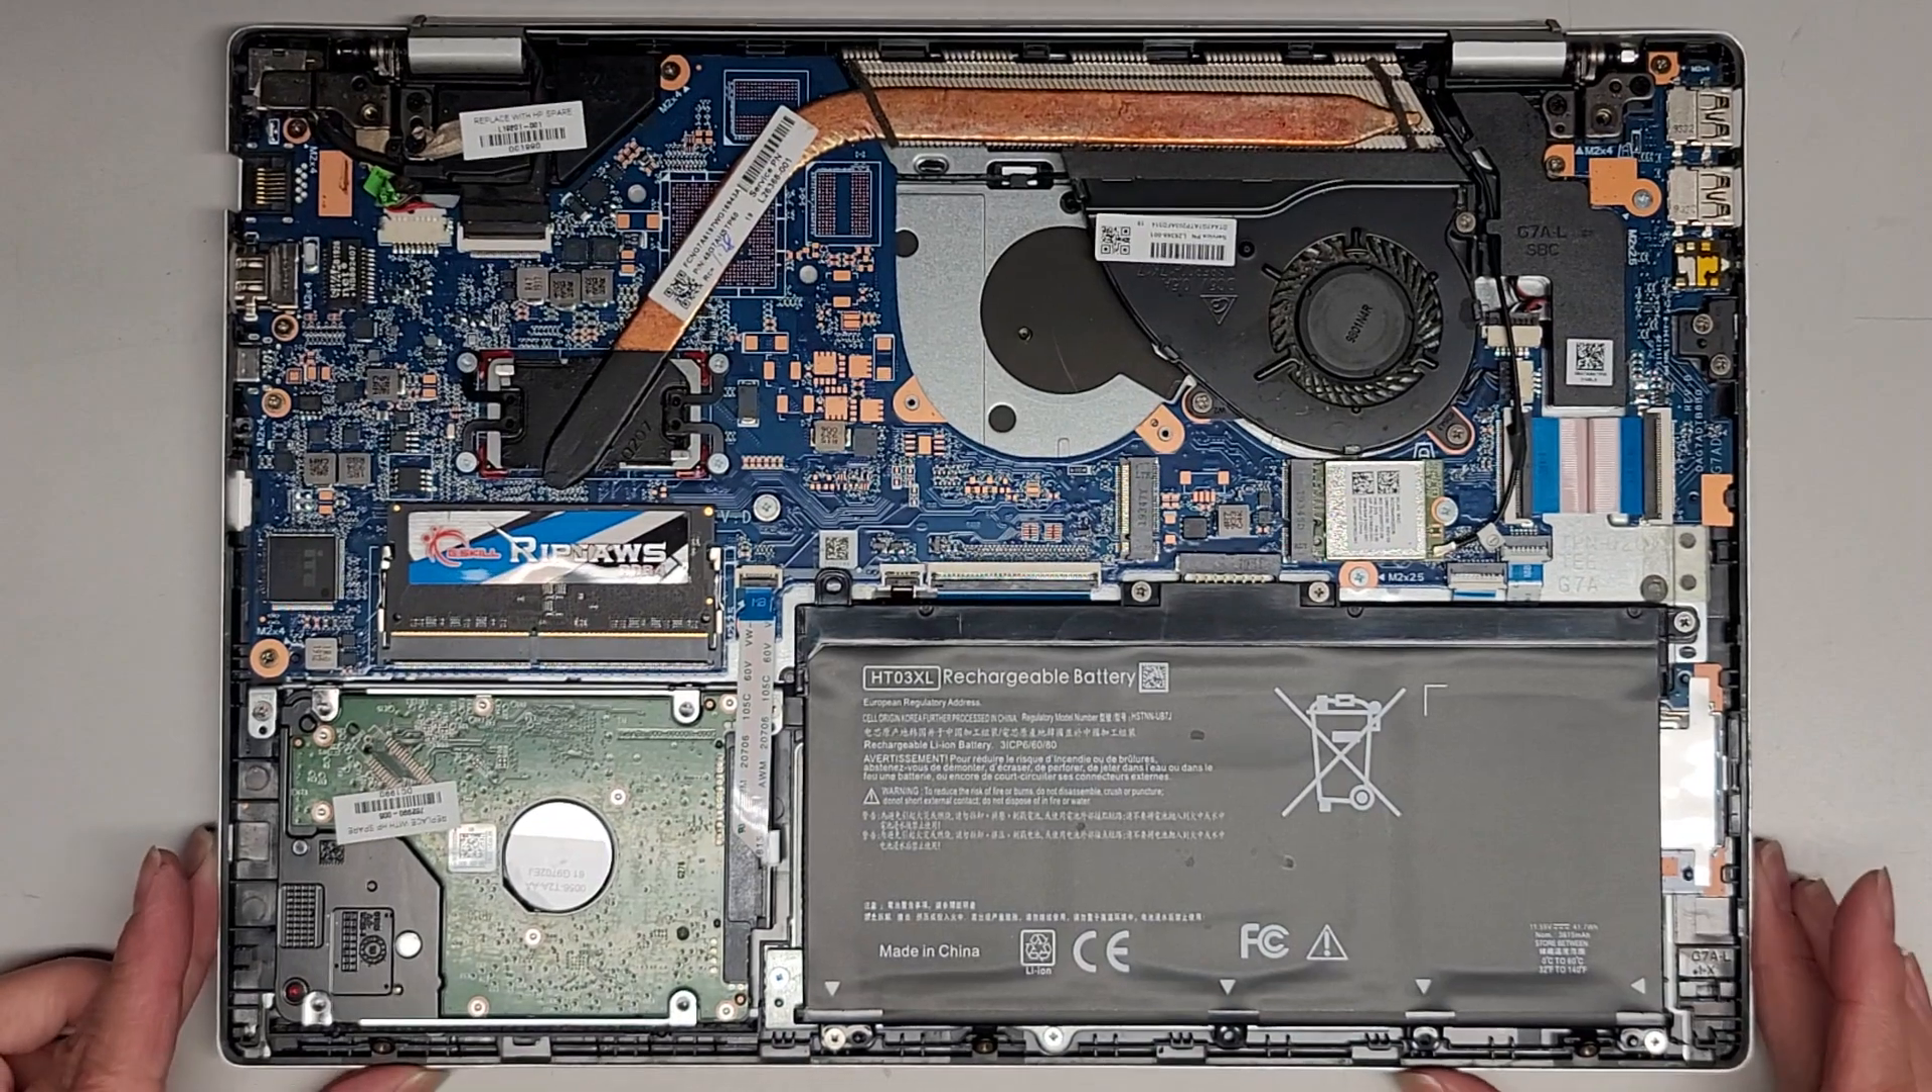Okay, so we got the bottom cover off.